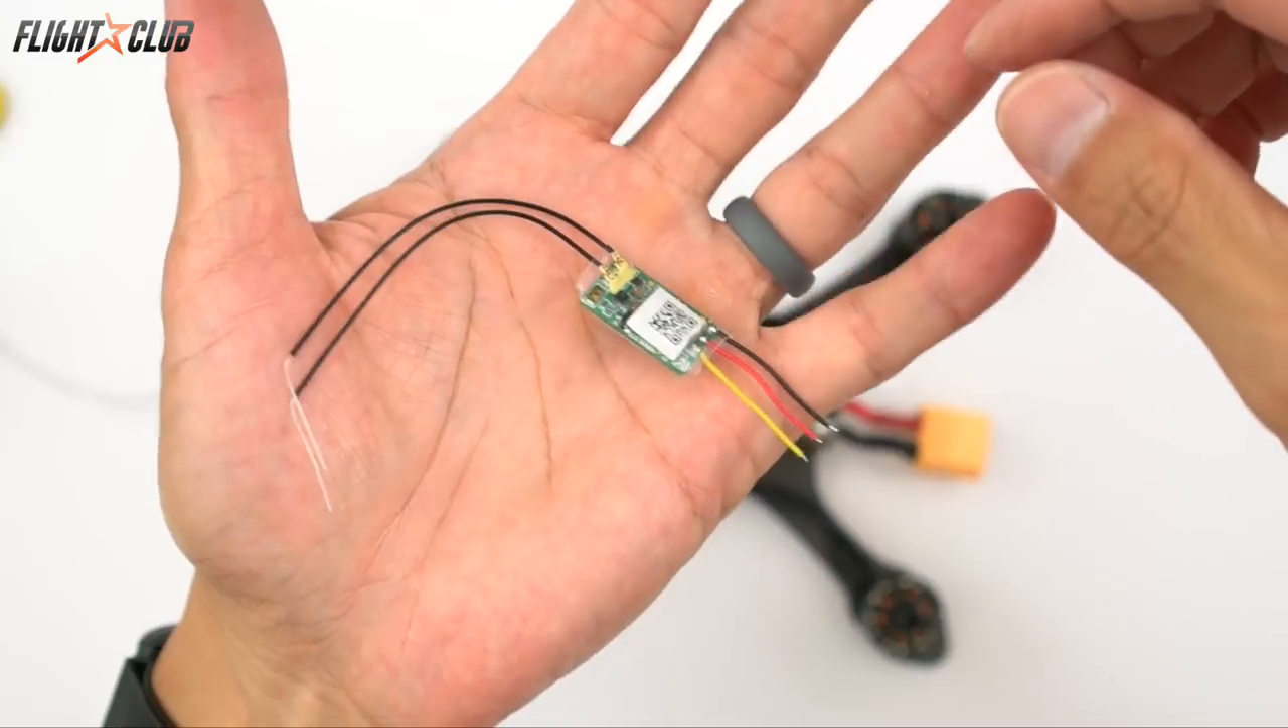So this is what the xm plus should look like once you have um the wires connected on there.